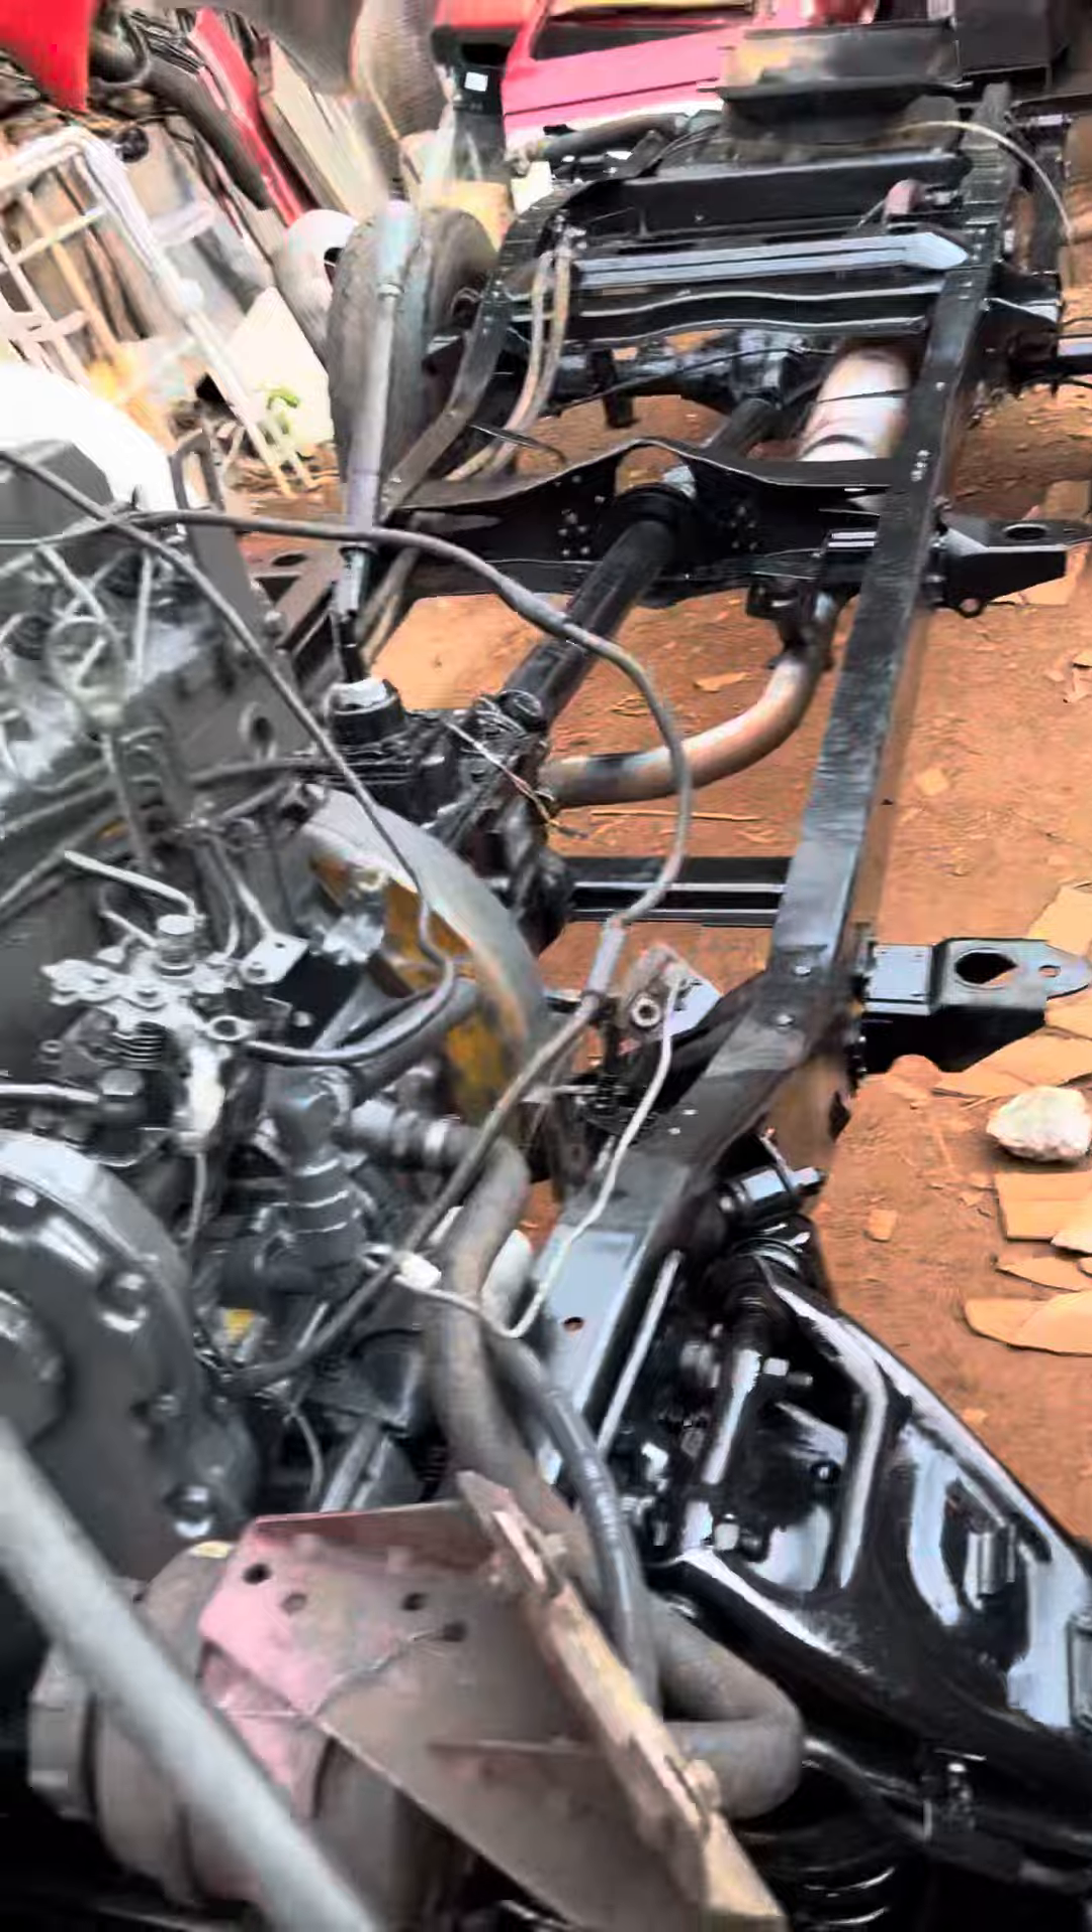Esse aqui é o chassi dela aqui, já com o motor instalado já.